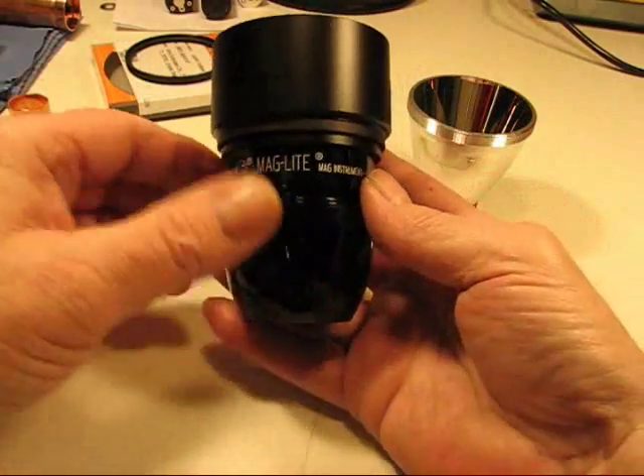So now I have the lens hood in place, and I've effectively made a much larger and taller head, okay, on the mag light.